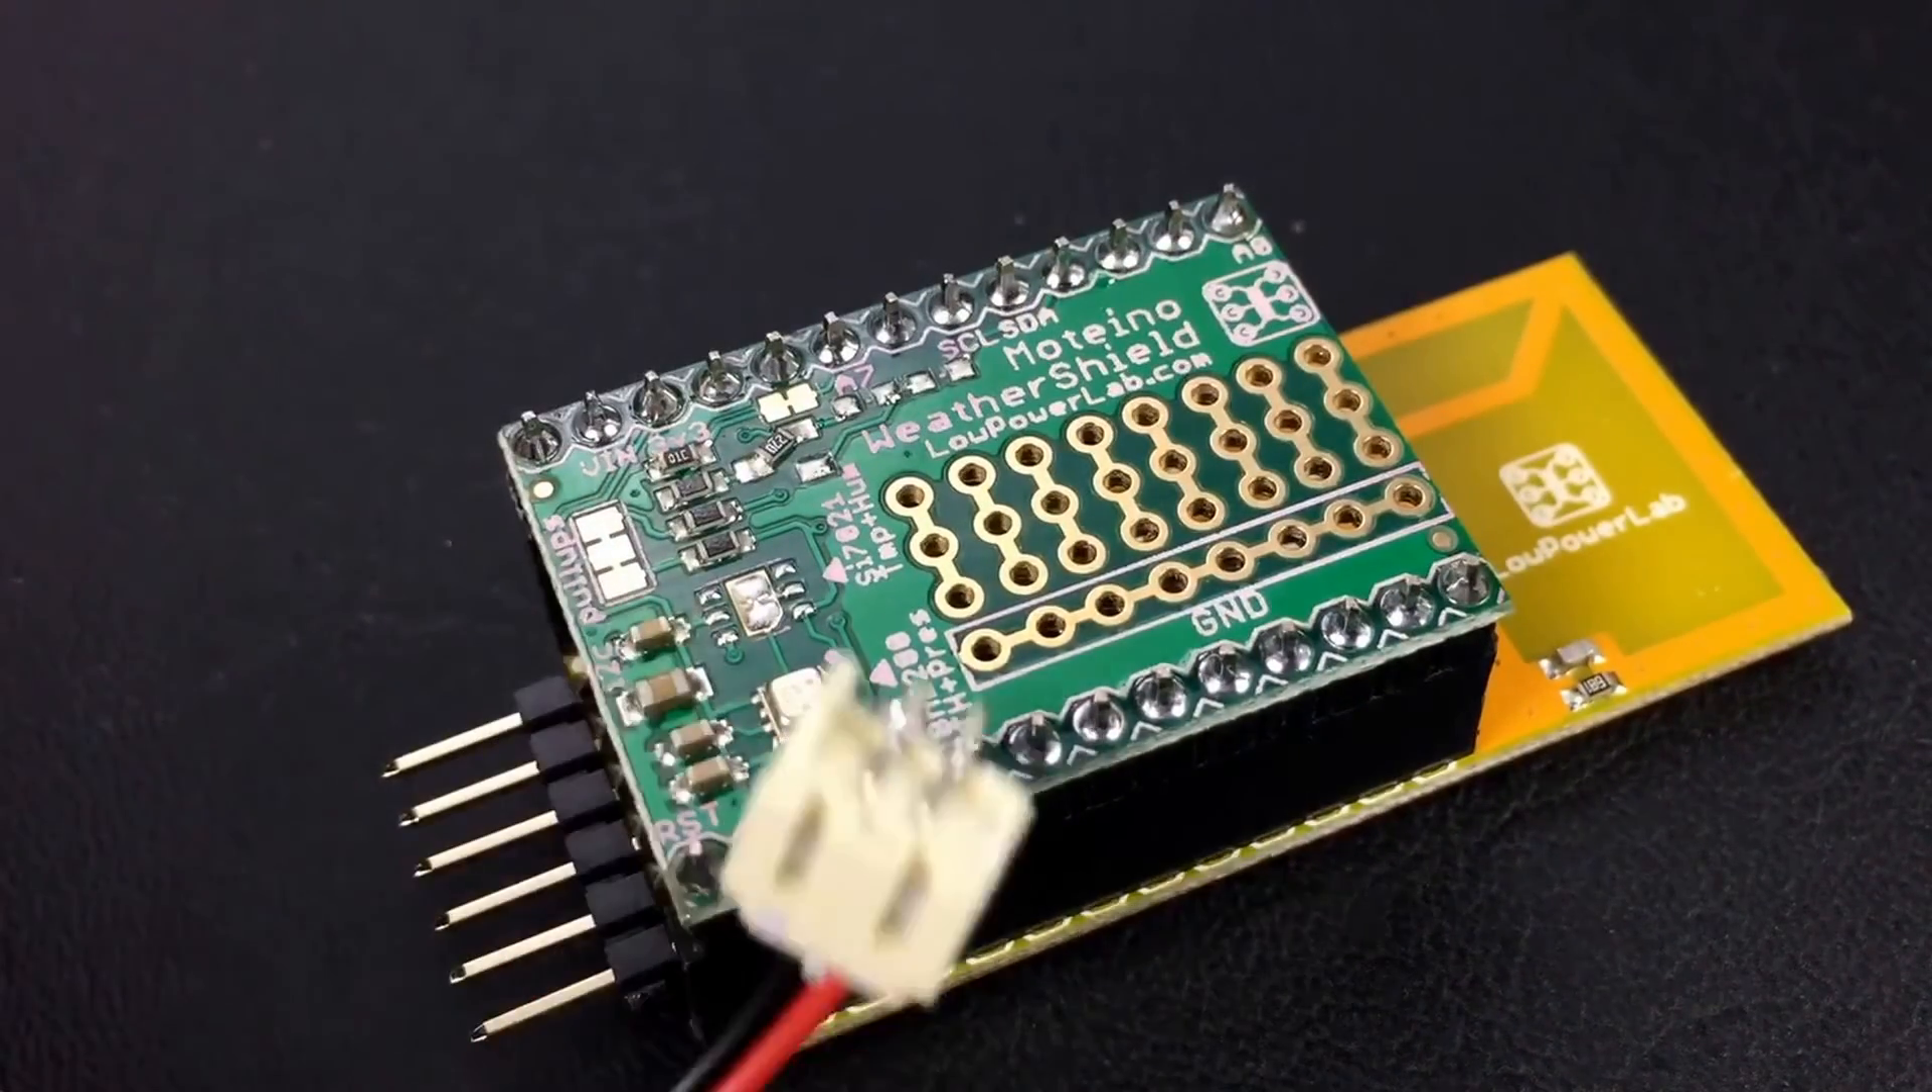So almost done. Last thing I have to do is this power connector.